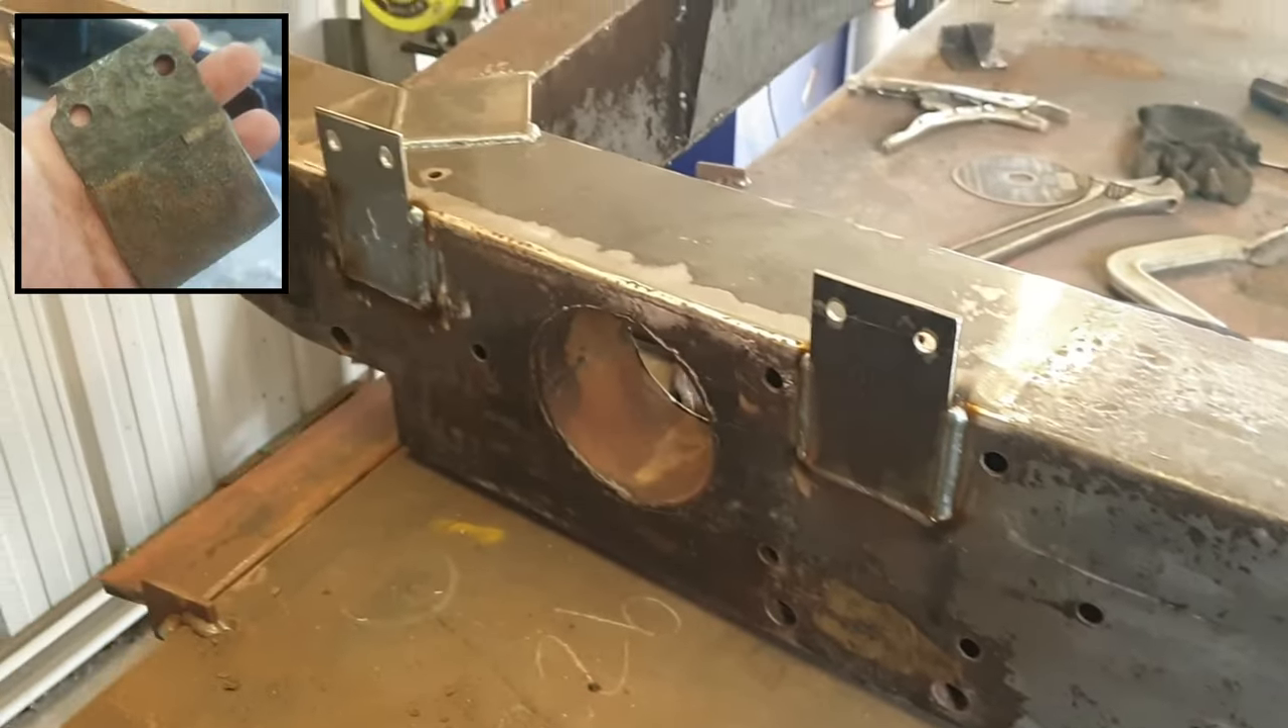Replaced all but one of the tabs because they were all pretty rotten and they're all back in there.